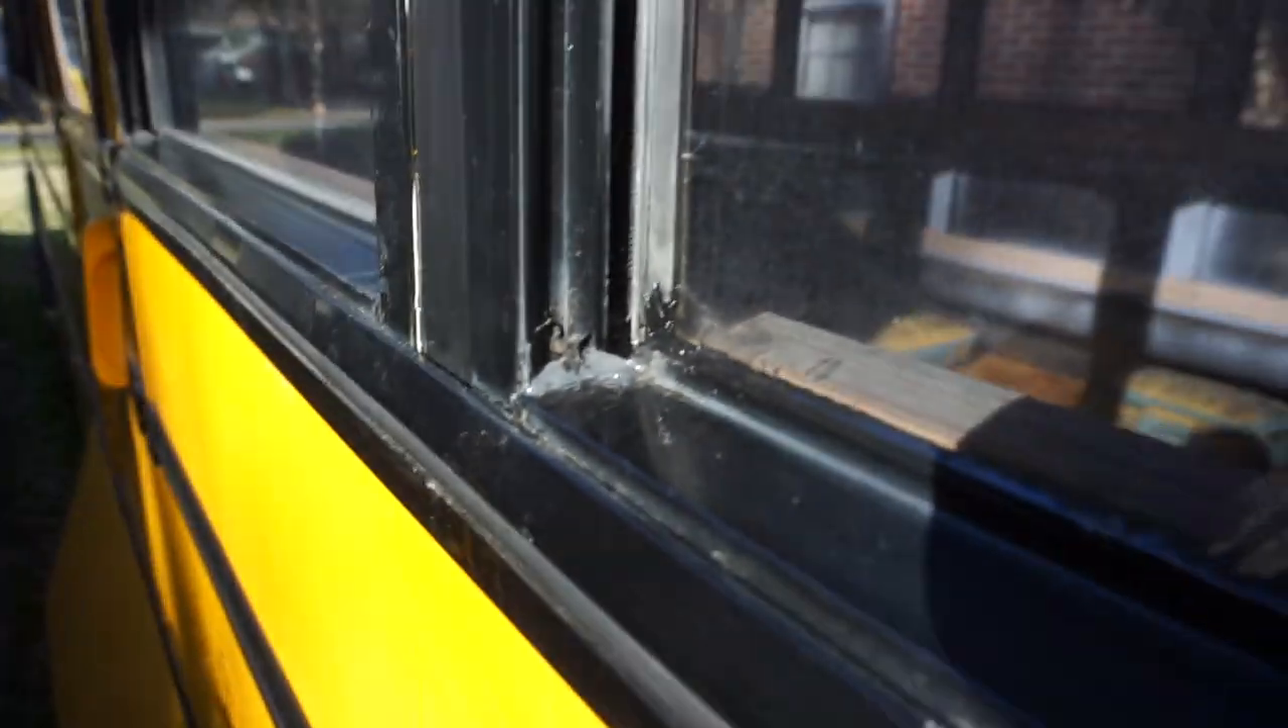And in the corners, where the metal meets the metal, I used JB Weld.